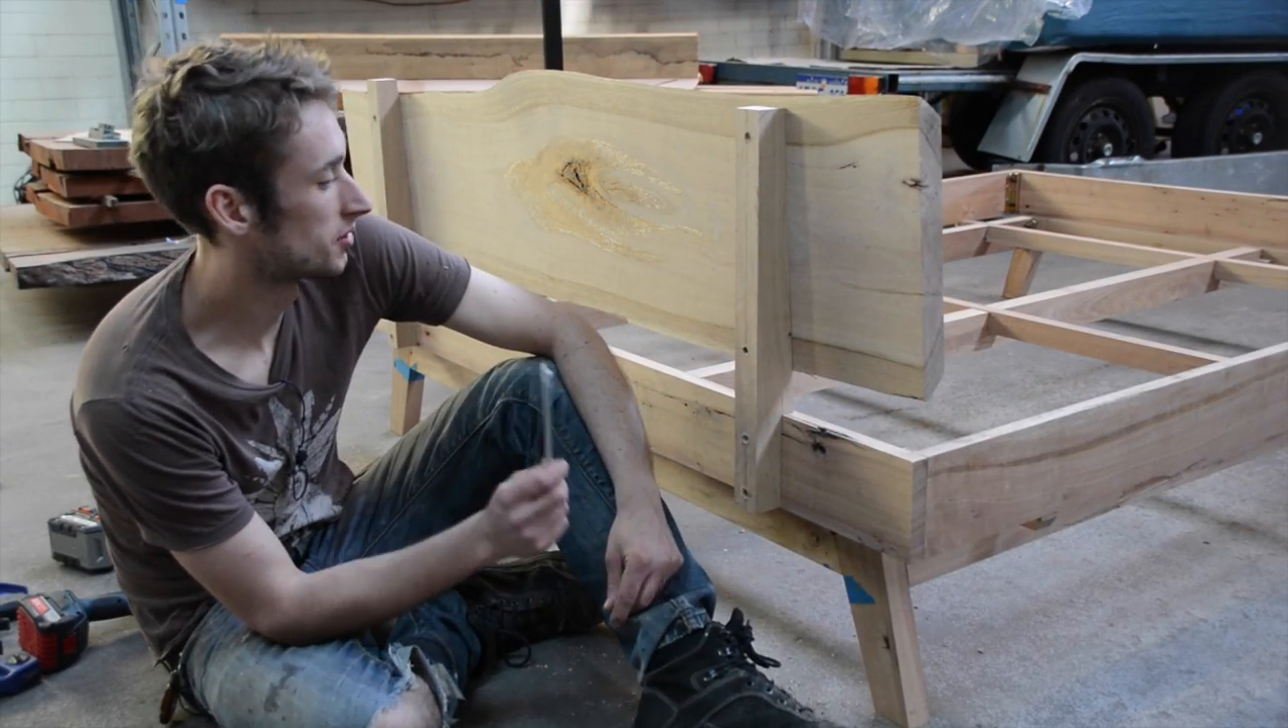Okay and that is the headboard attached.